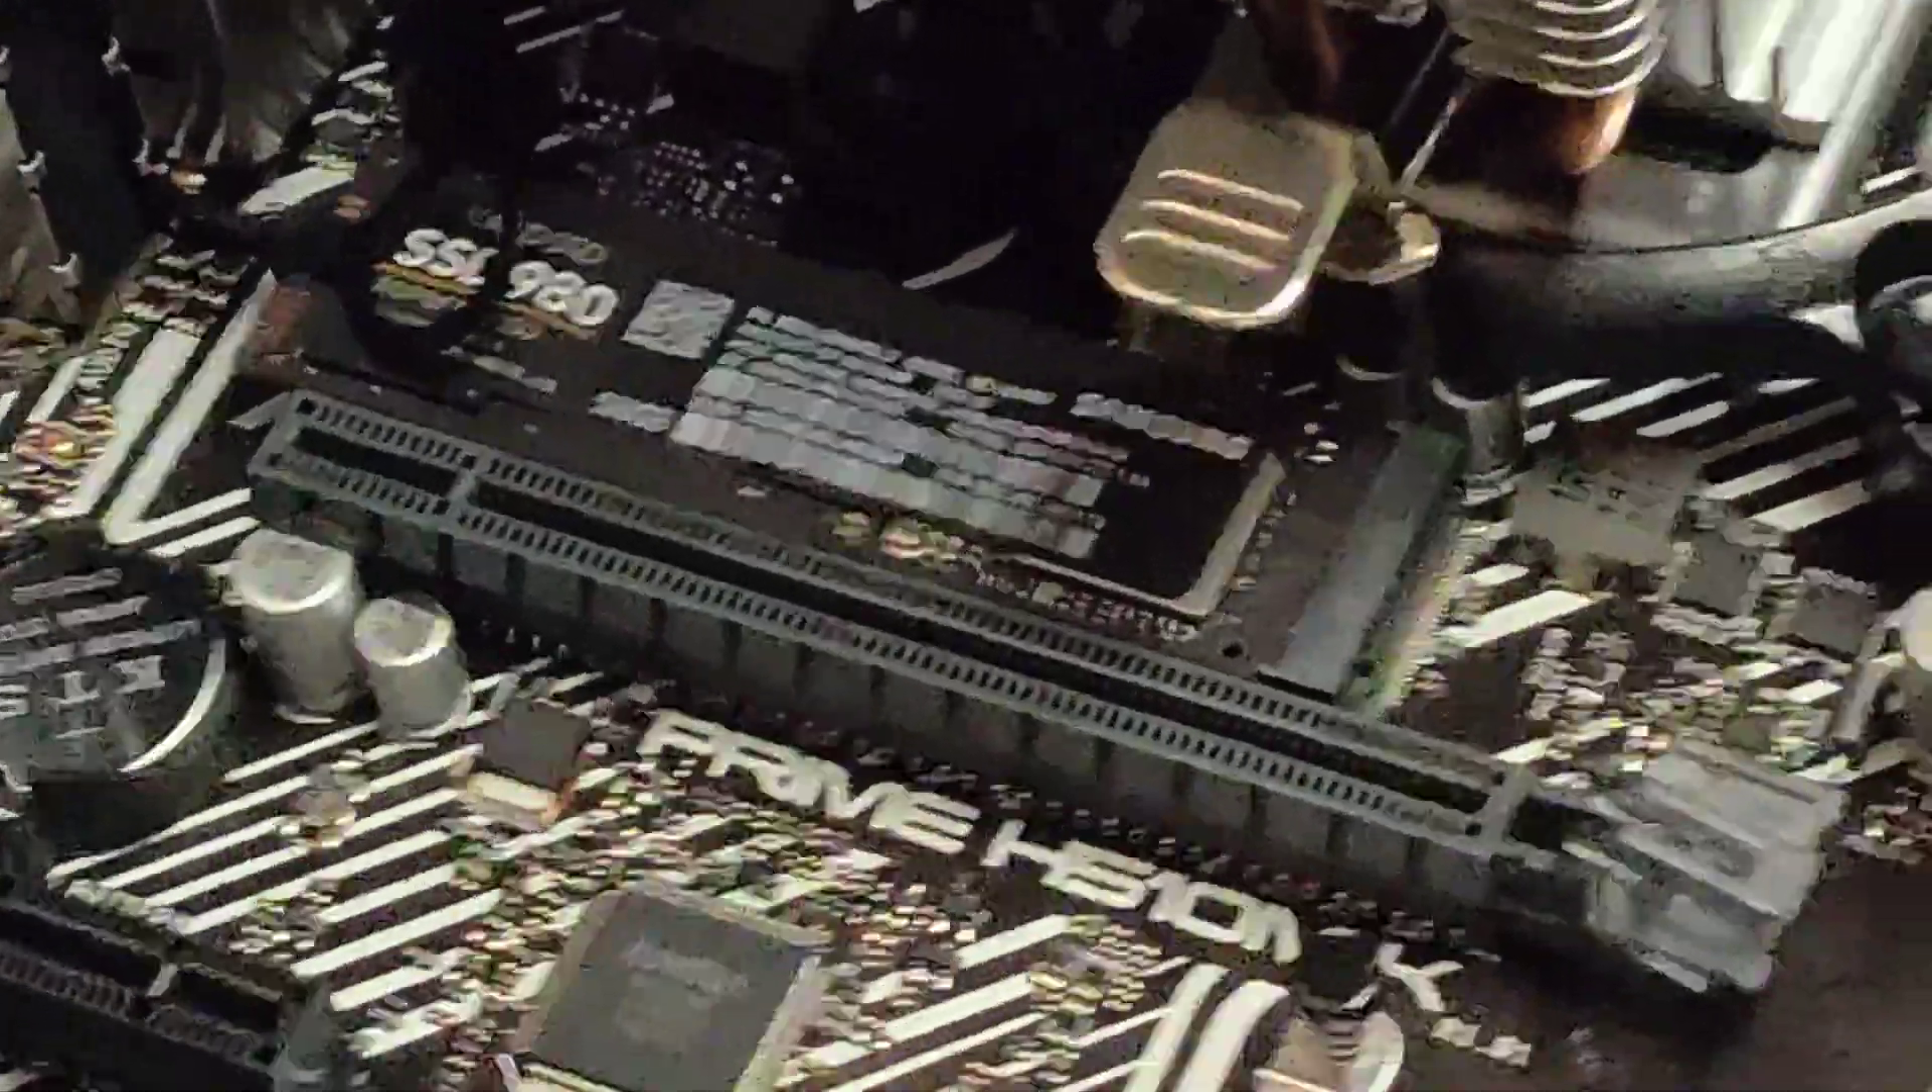So ayan, na-install na natin yung ating SSD sa ating motherboard na Prime Asus.